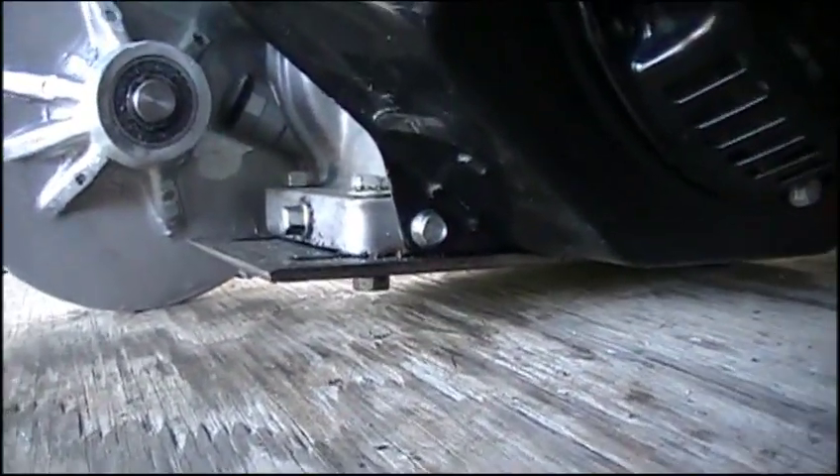And you can also see that I've got the engine already bolted down to the mounting plate we're going to be welding.